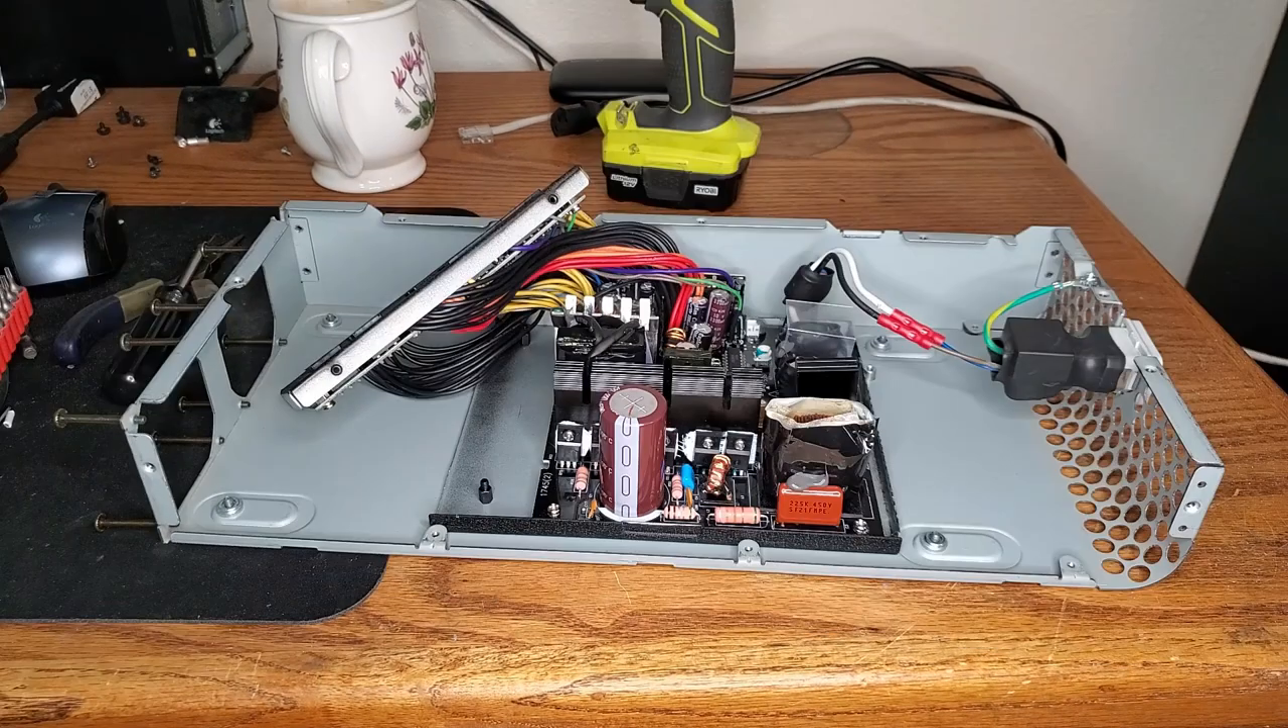All right the power supply guts are mounted into the case.